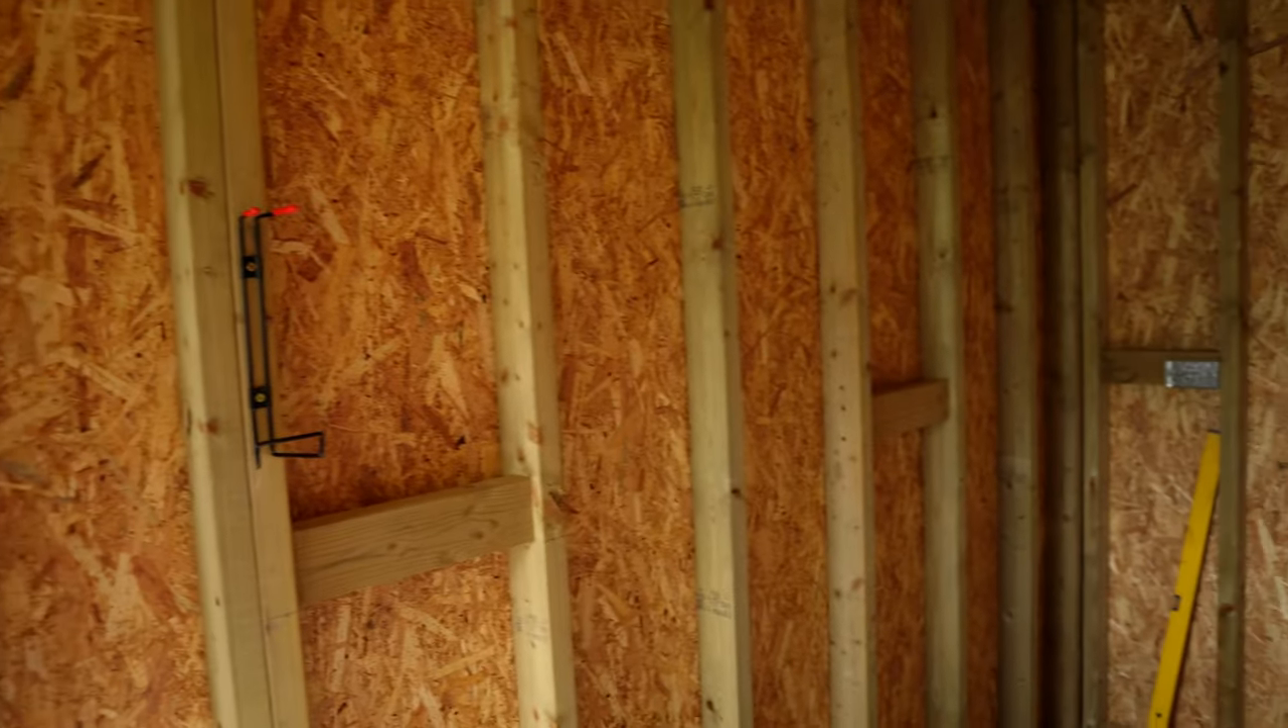Now those pieces of timber are in place, I can fit the back boxes to them.